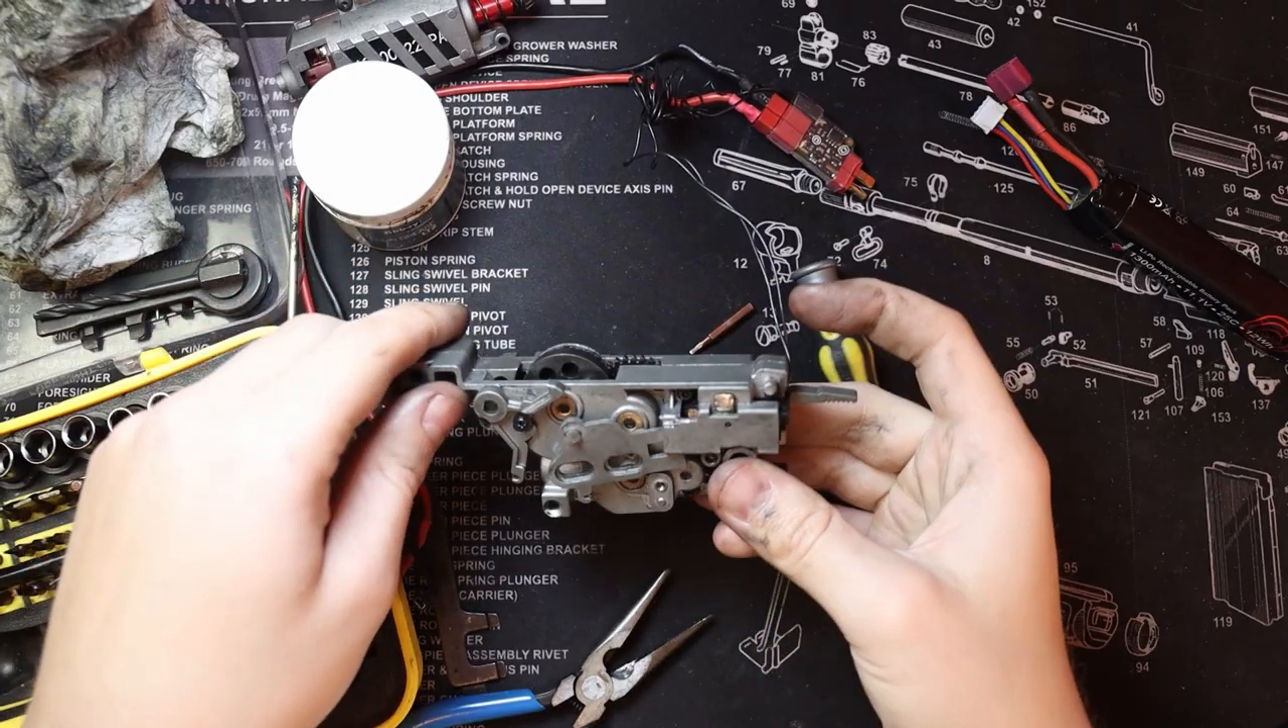So that's the main part of the gearbox back together.